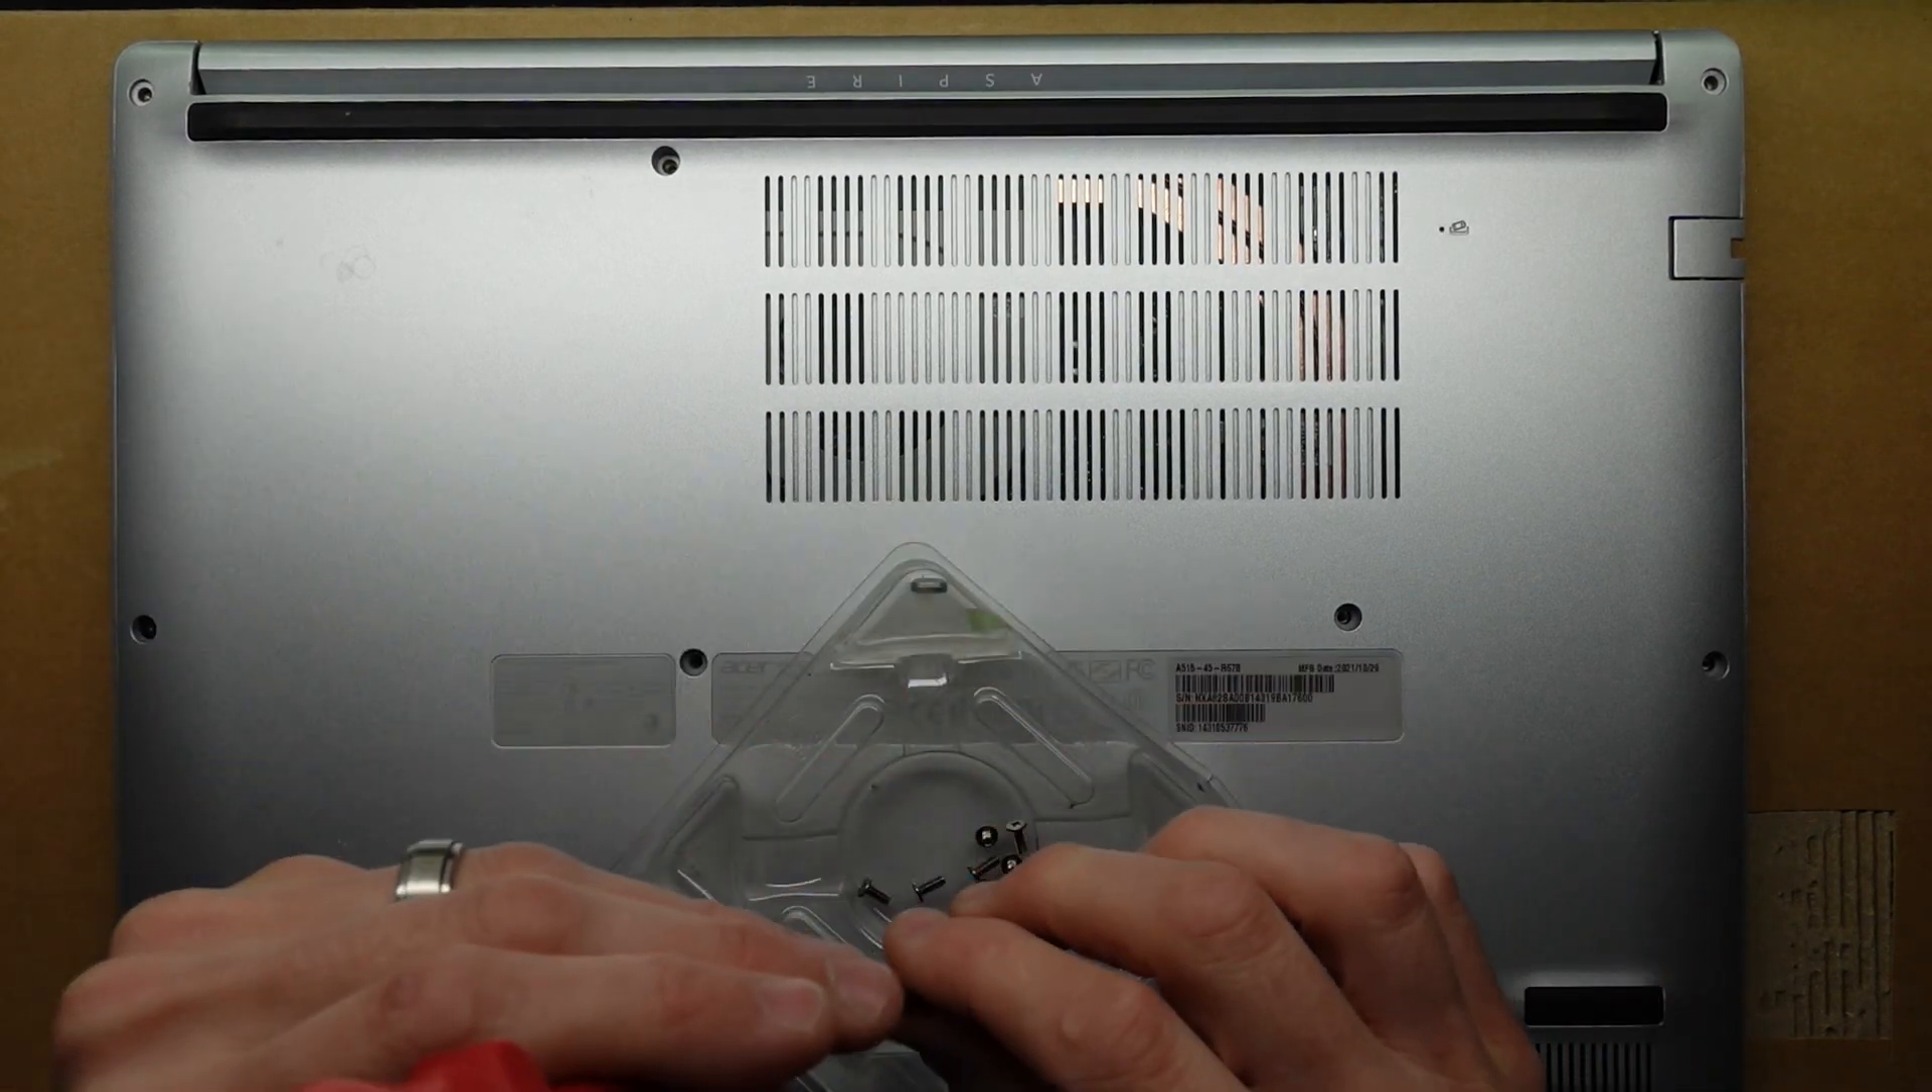So from here it's just a matter of putting all these screws back in.